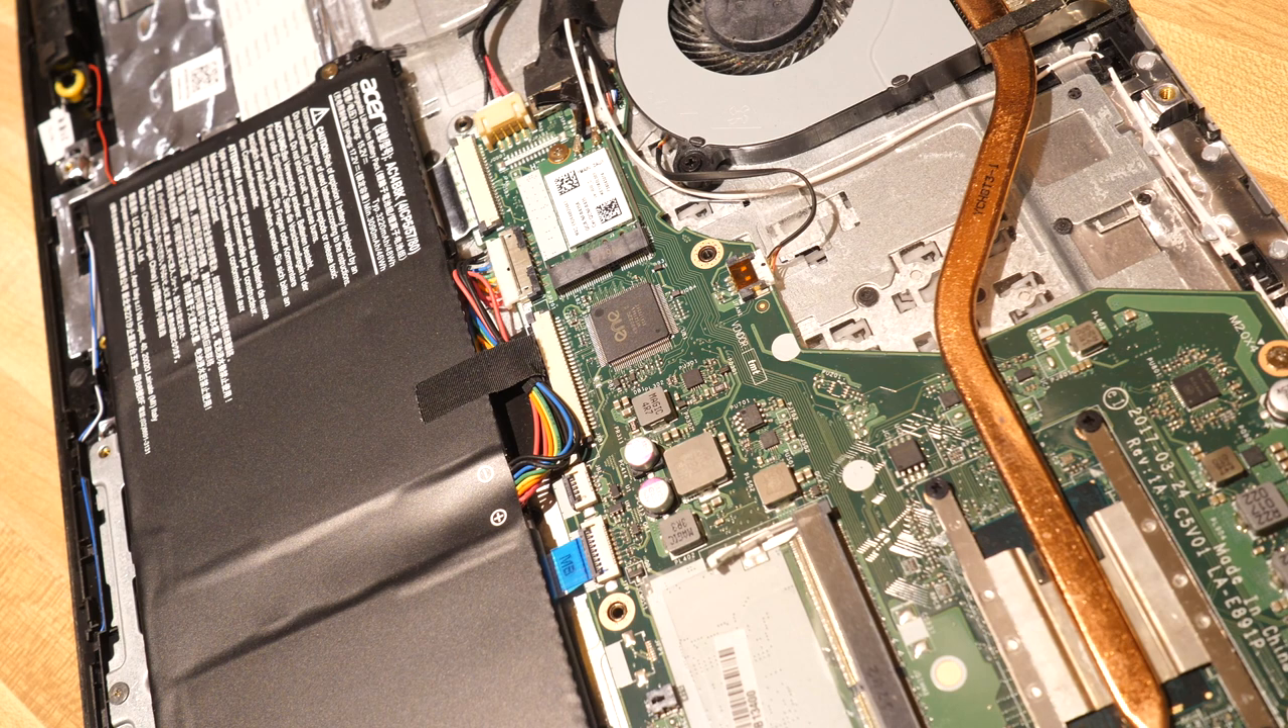And so there was still a screw in there but anyway we got the back off so that's really what counts.